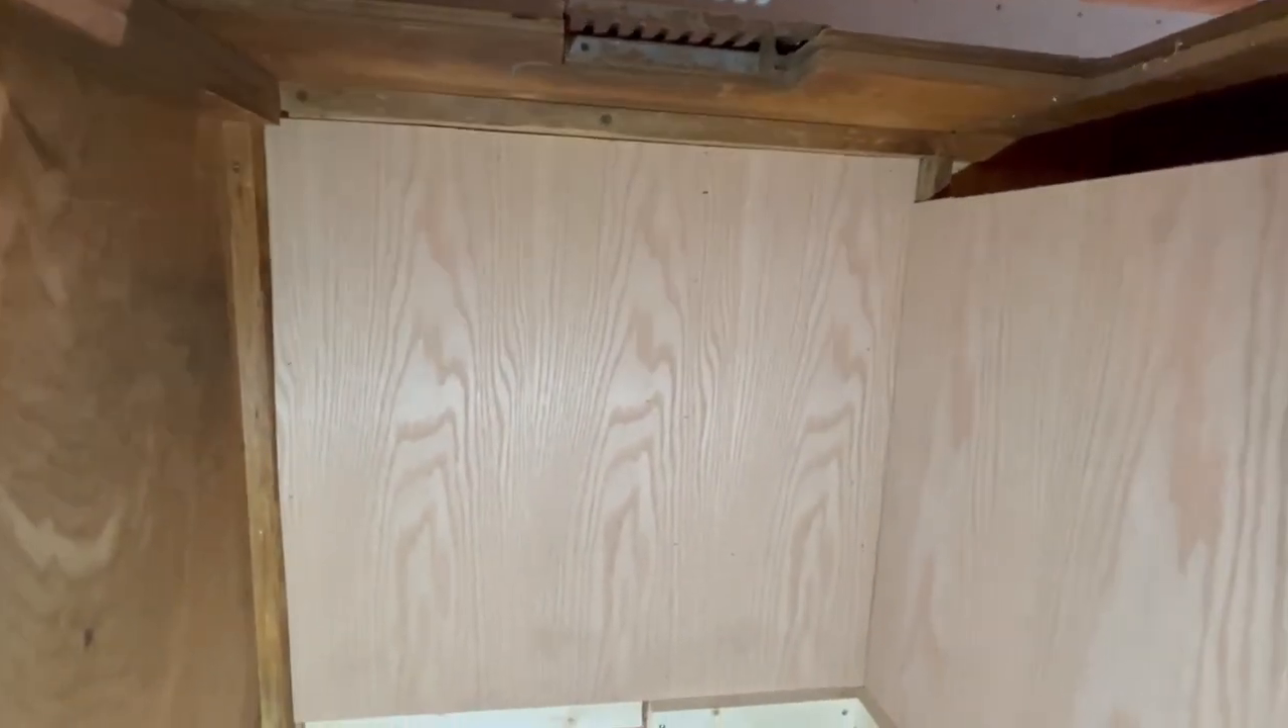Inside the compartment you can see i've got the back wall panel on.